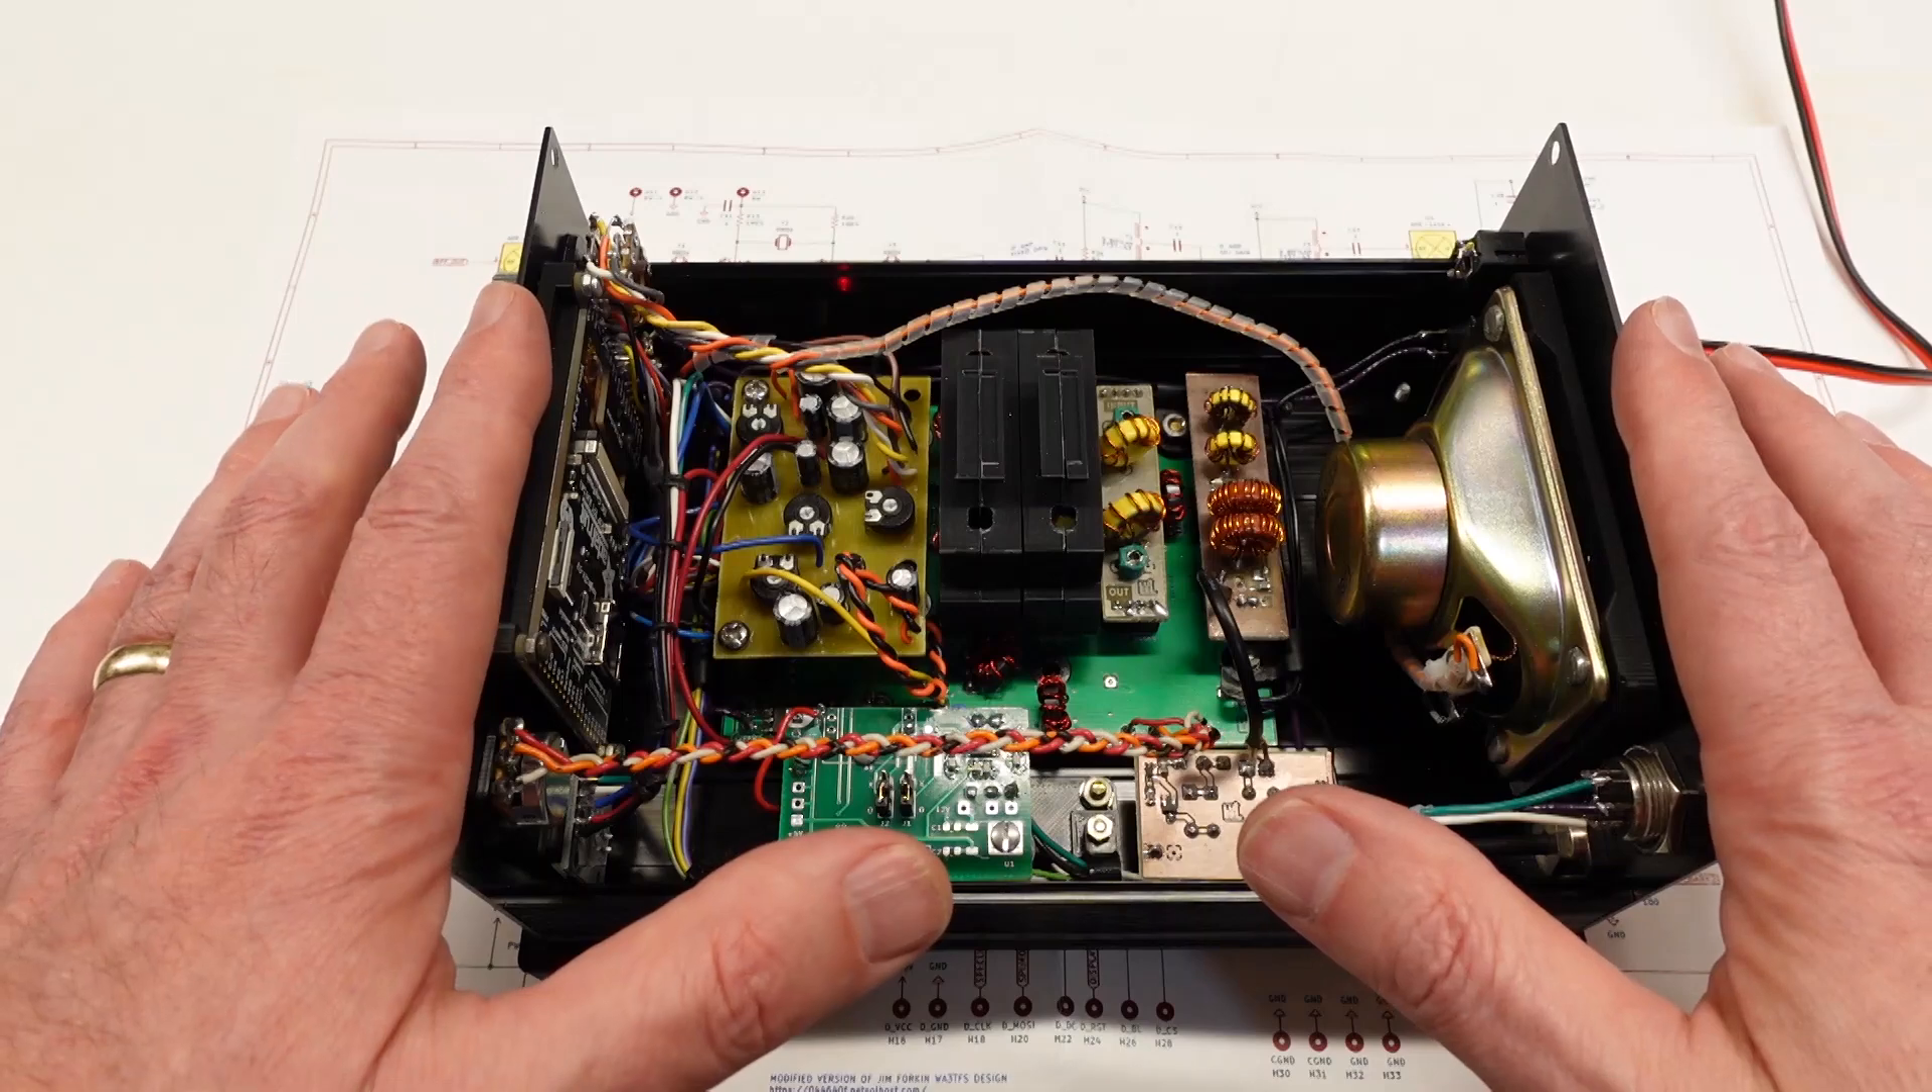A couple of evenings later and I'm done with the wiring.